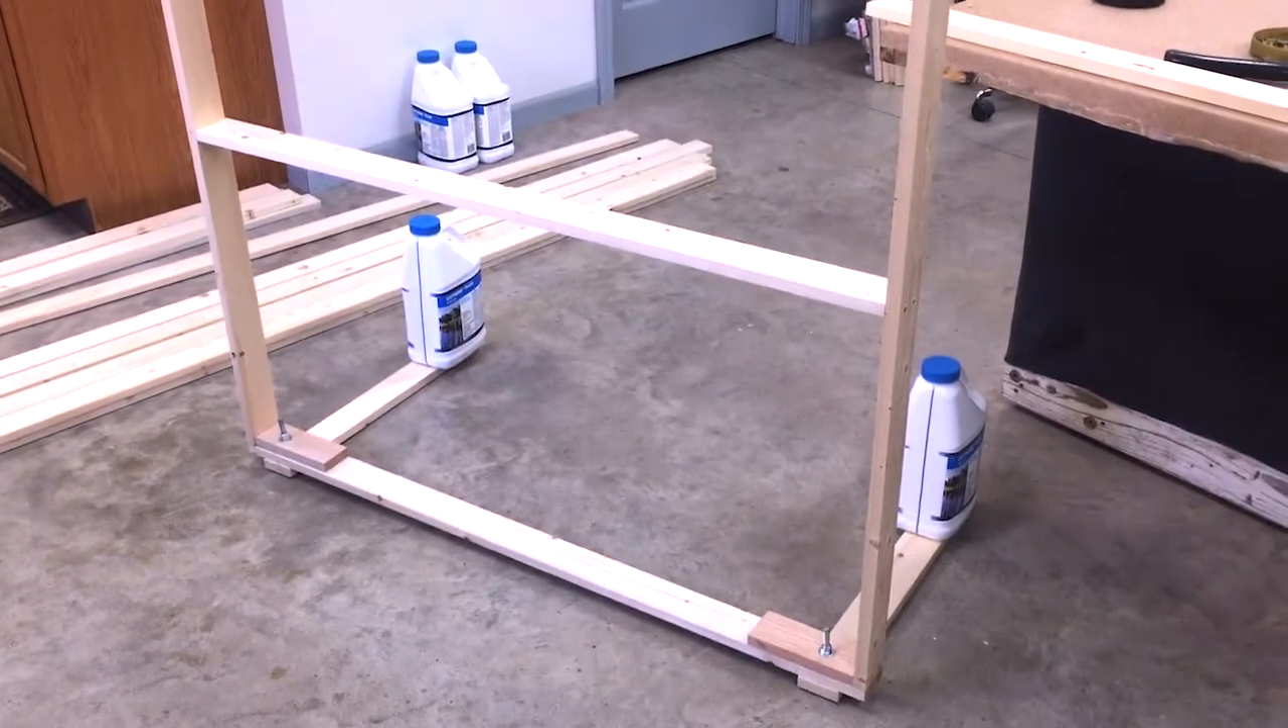All right I just wanted to give you a view of the final eight foot frame. So that is our frame up.